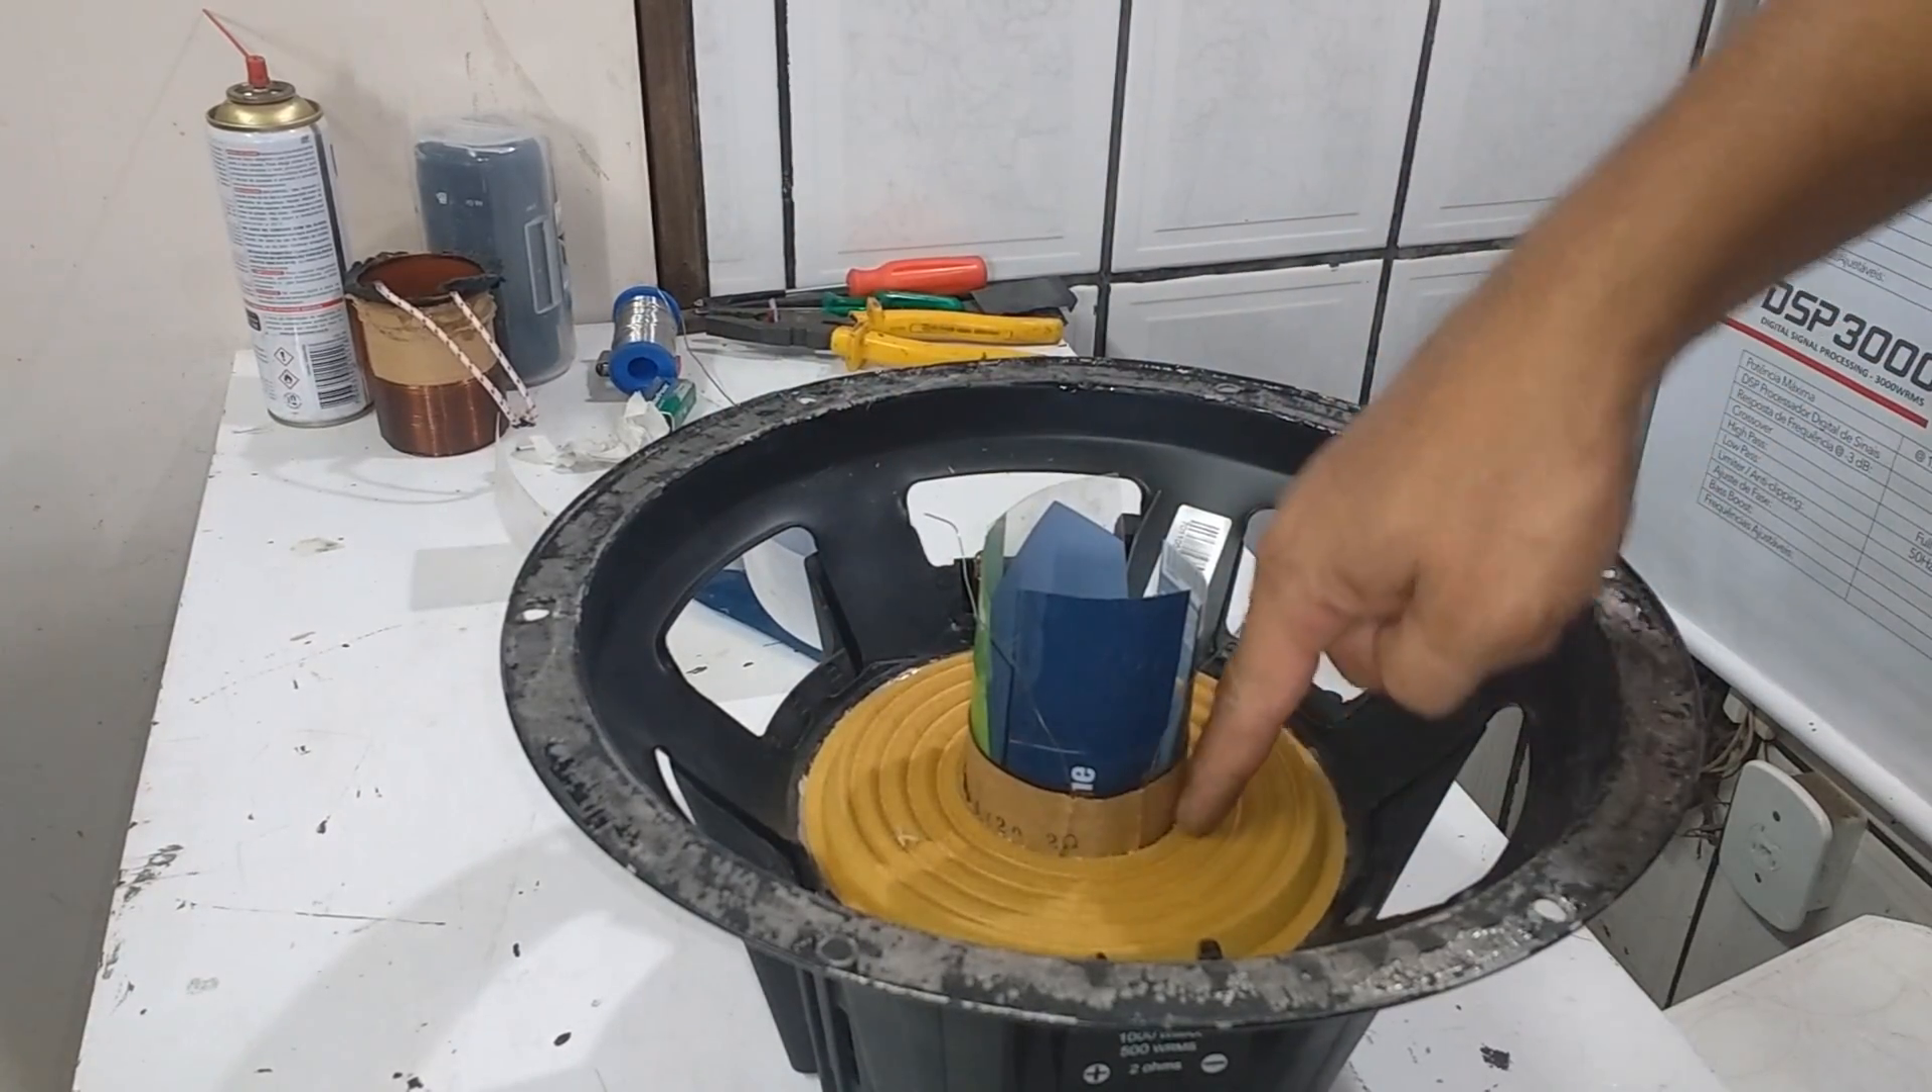Bom, eu calcei a bobina aqui, encaixei a centragem.